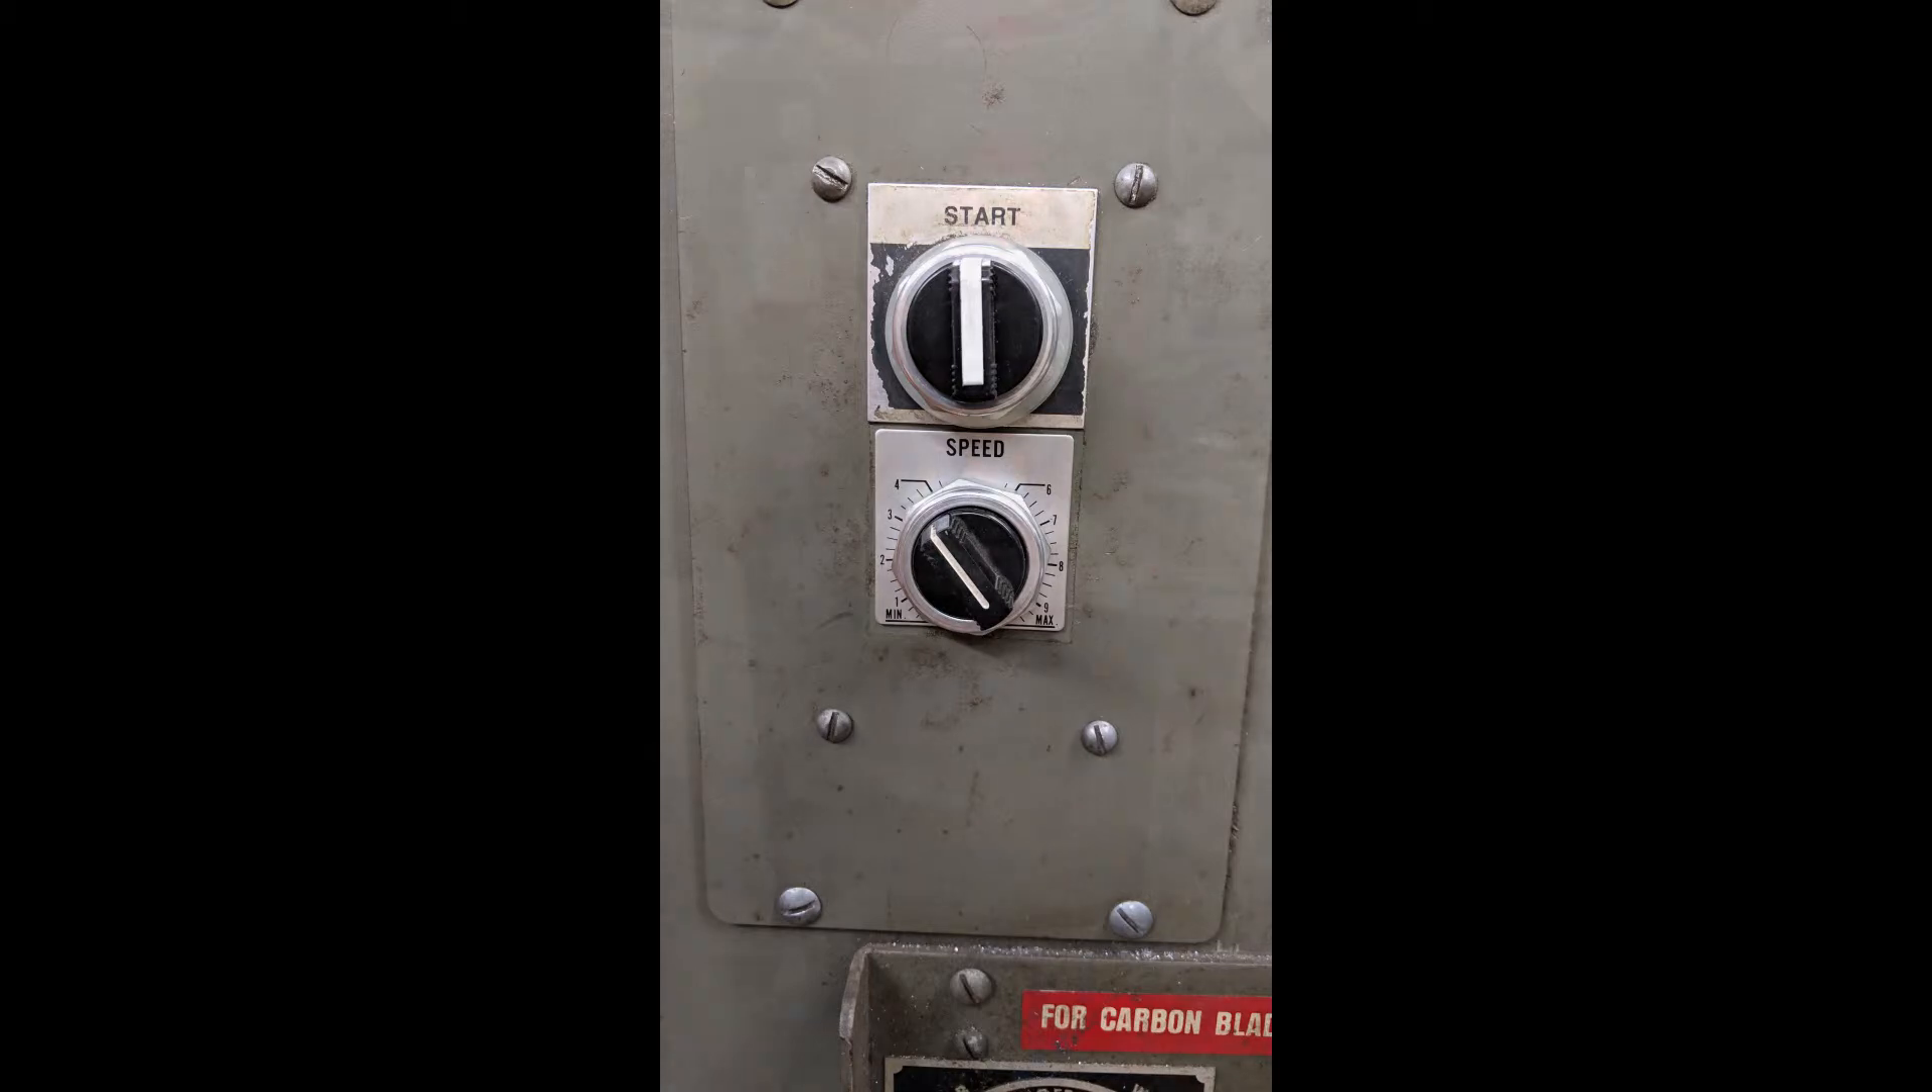The variable frequency drive requires a 5k pot for speed control and I put that underneath the on-off switch.